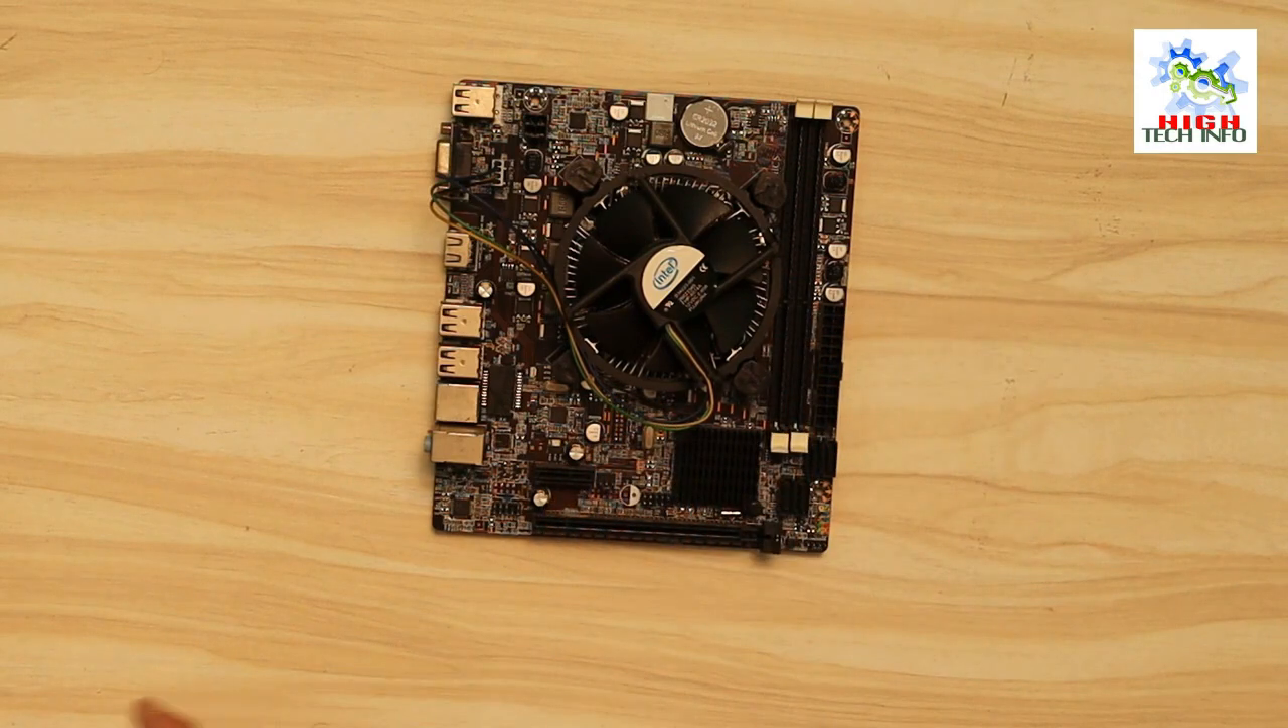प्रोसेसर को पर thermal paste भी लगा लिया और हमने CPU cooling fan को भी लगा लिया है।